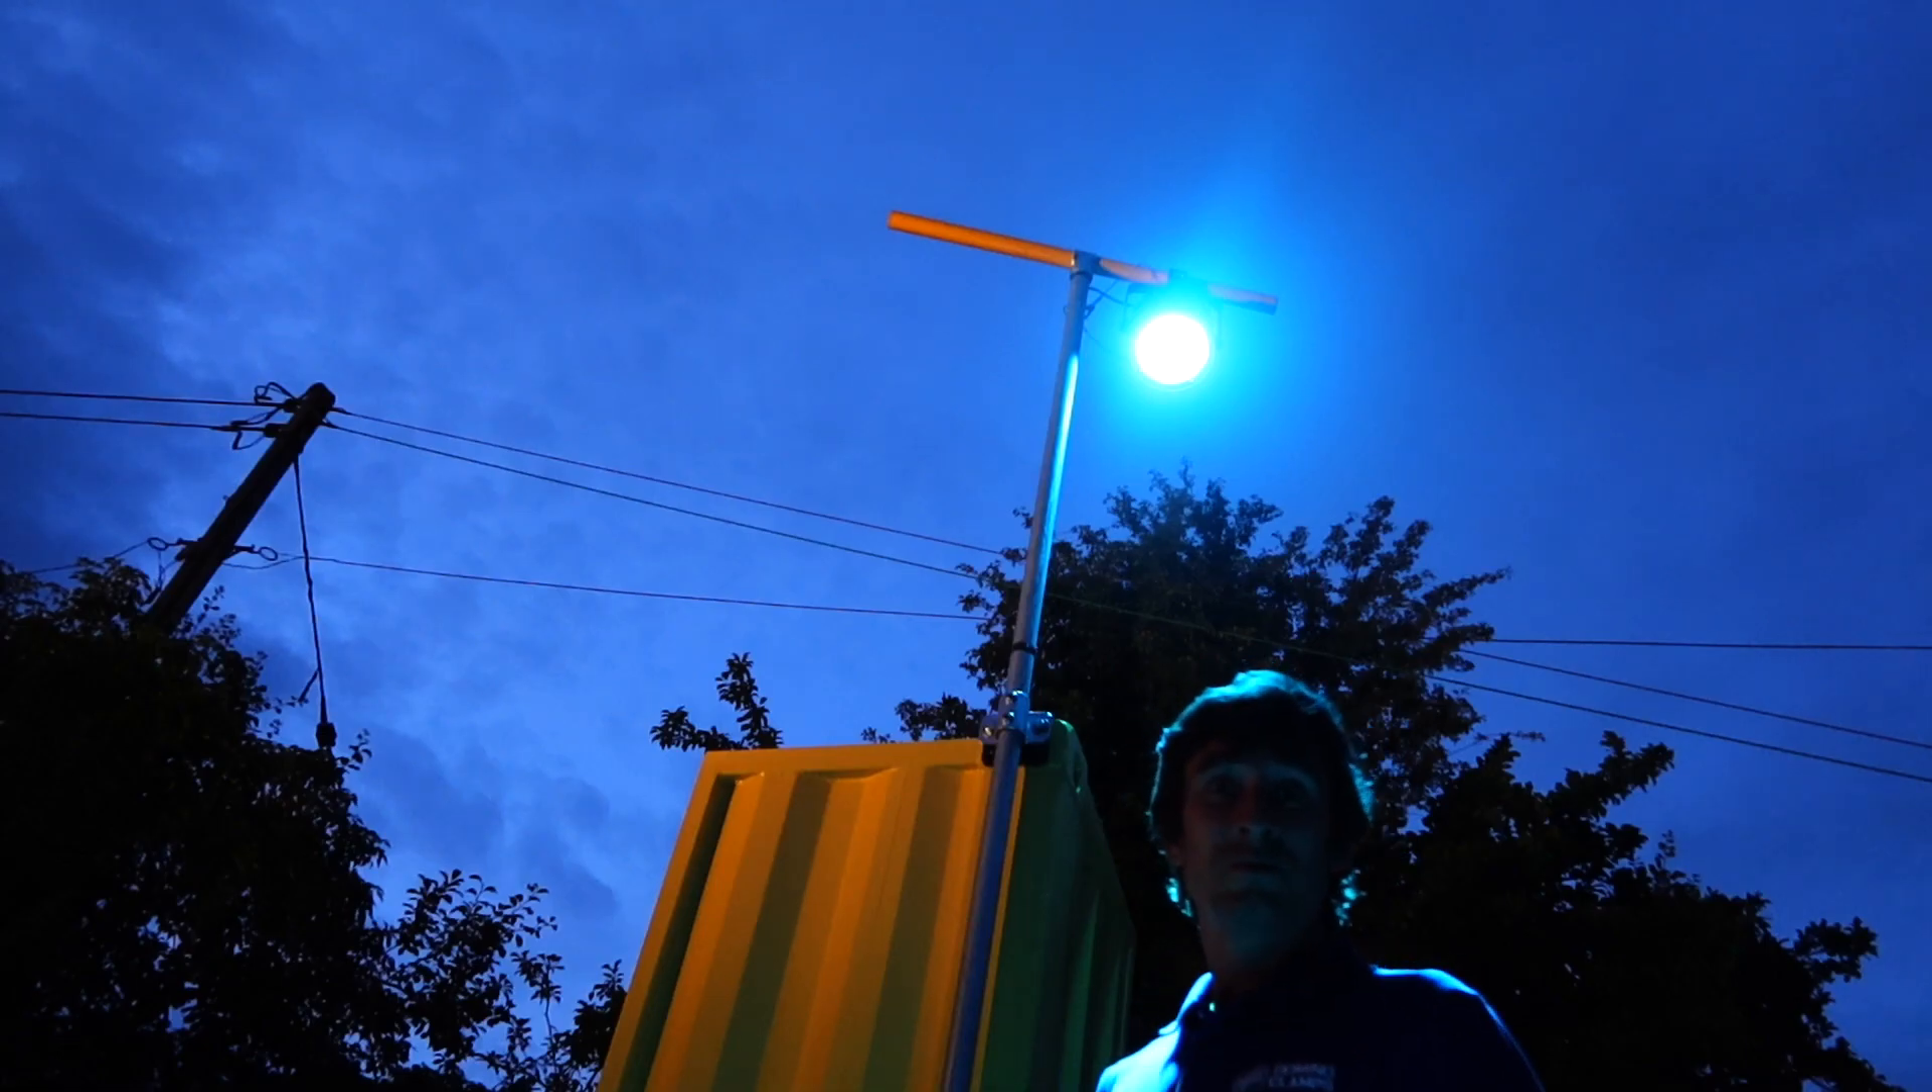There you go. DMX light attached to the top of the shipping container.